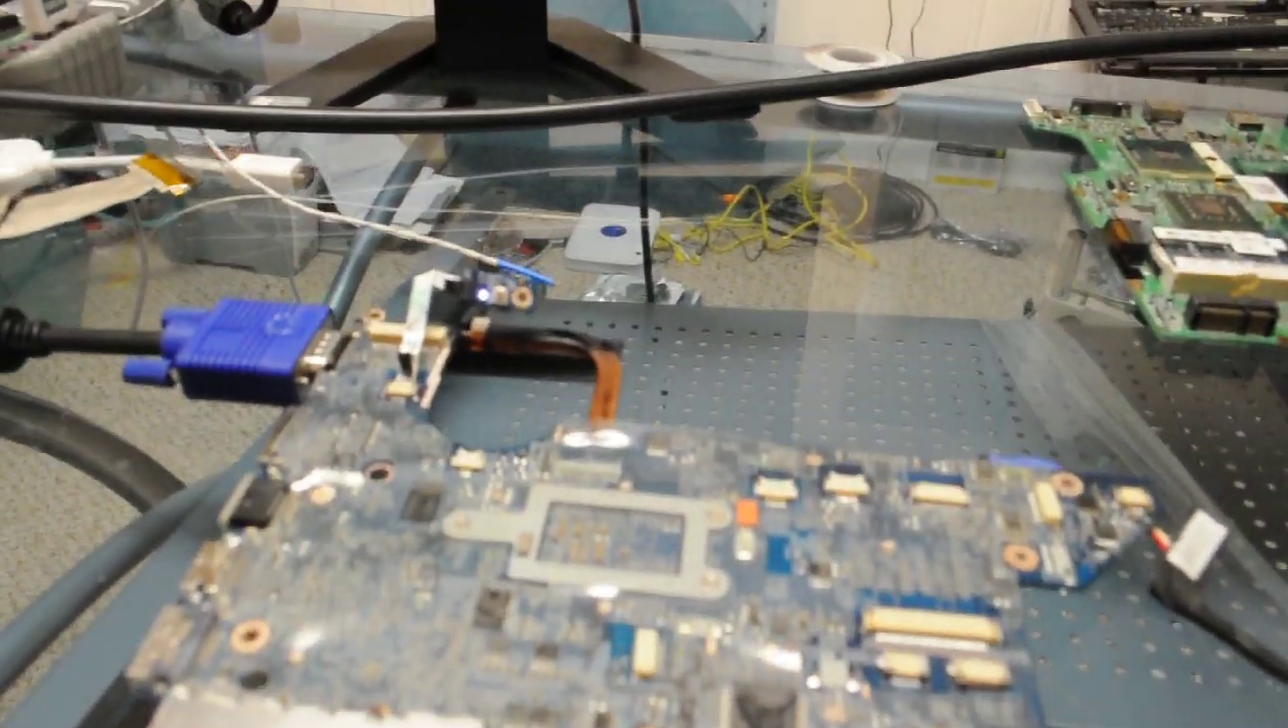So now we've got our motherboard hooked up and got it to the external video.